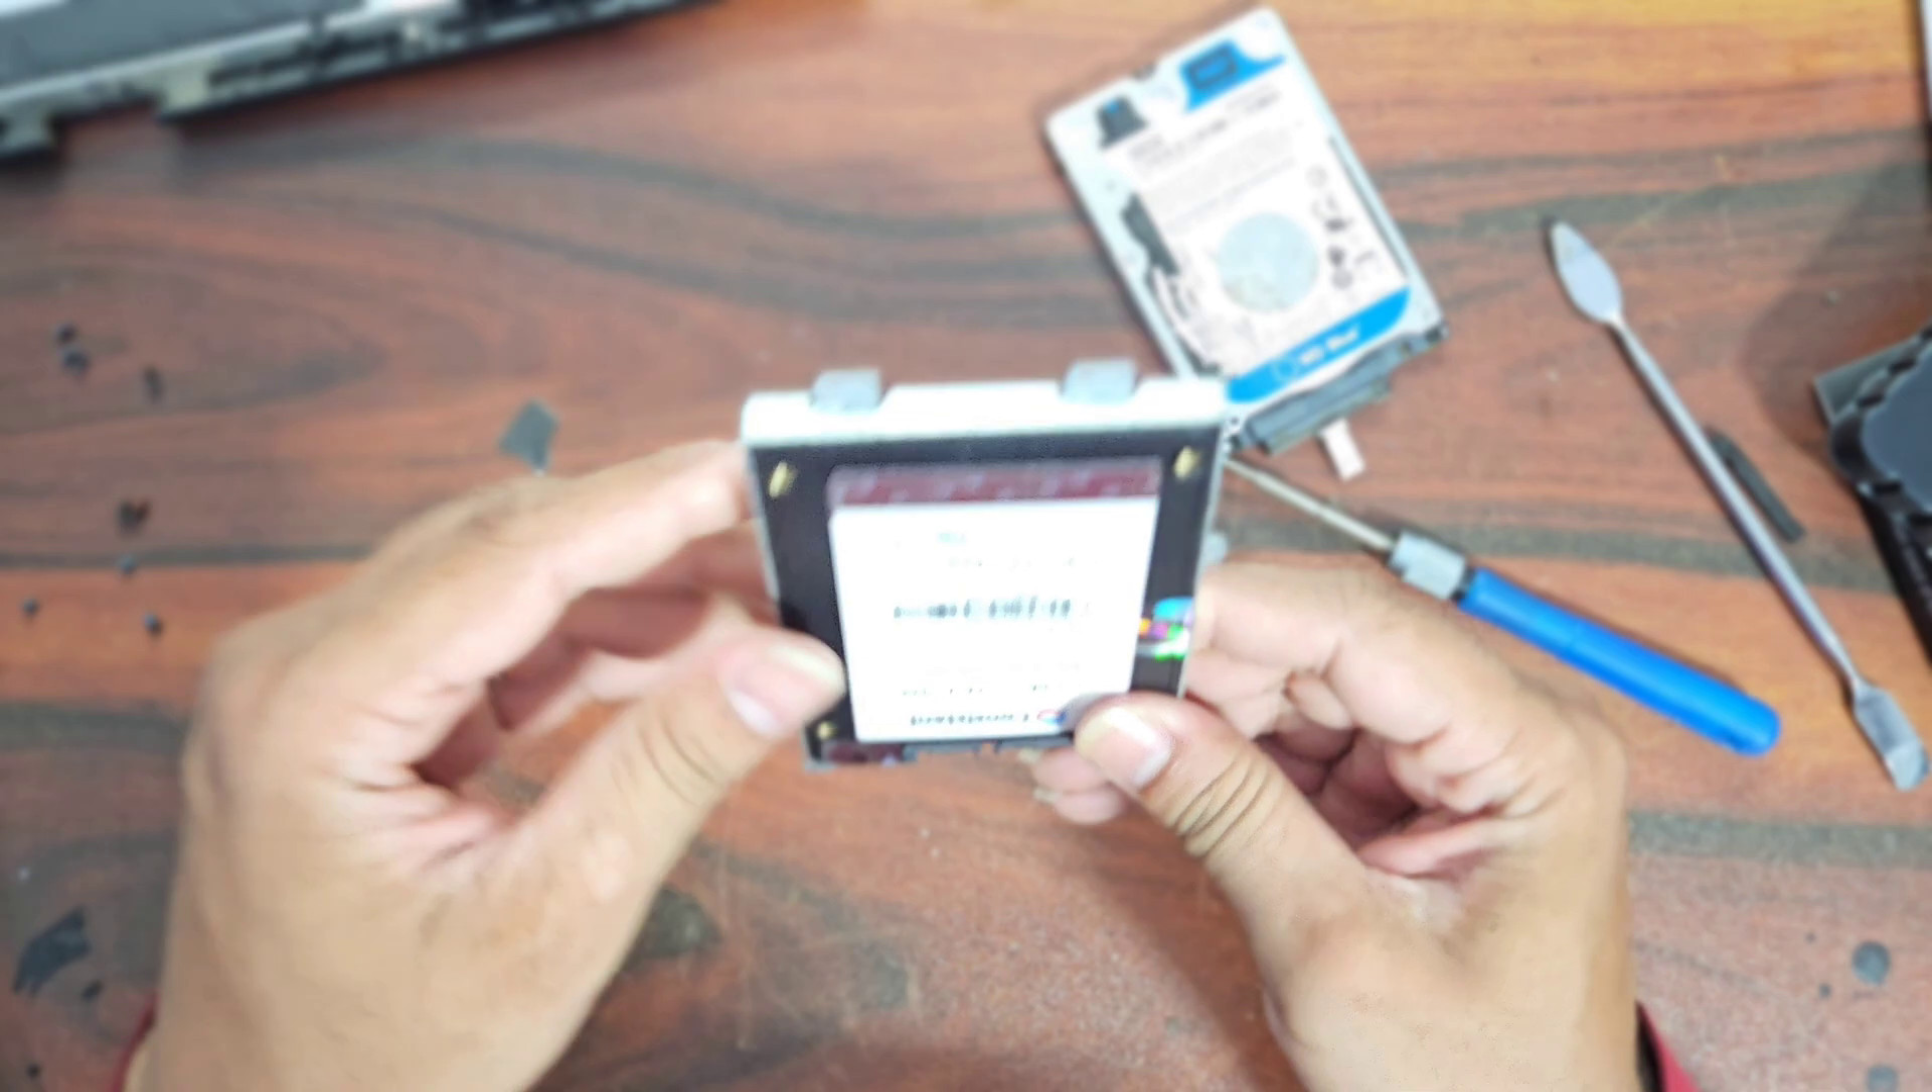Okay we have put this drive in the casing and now we require this interface connector for the drive.